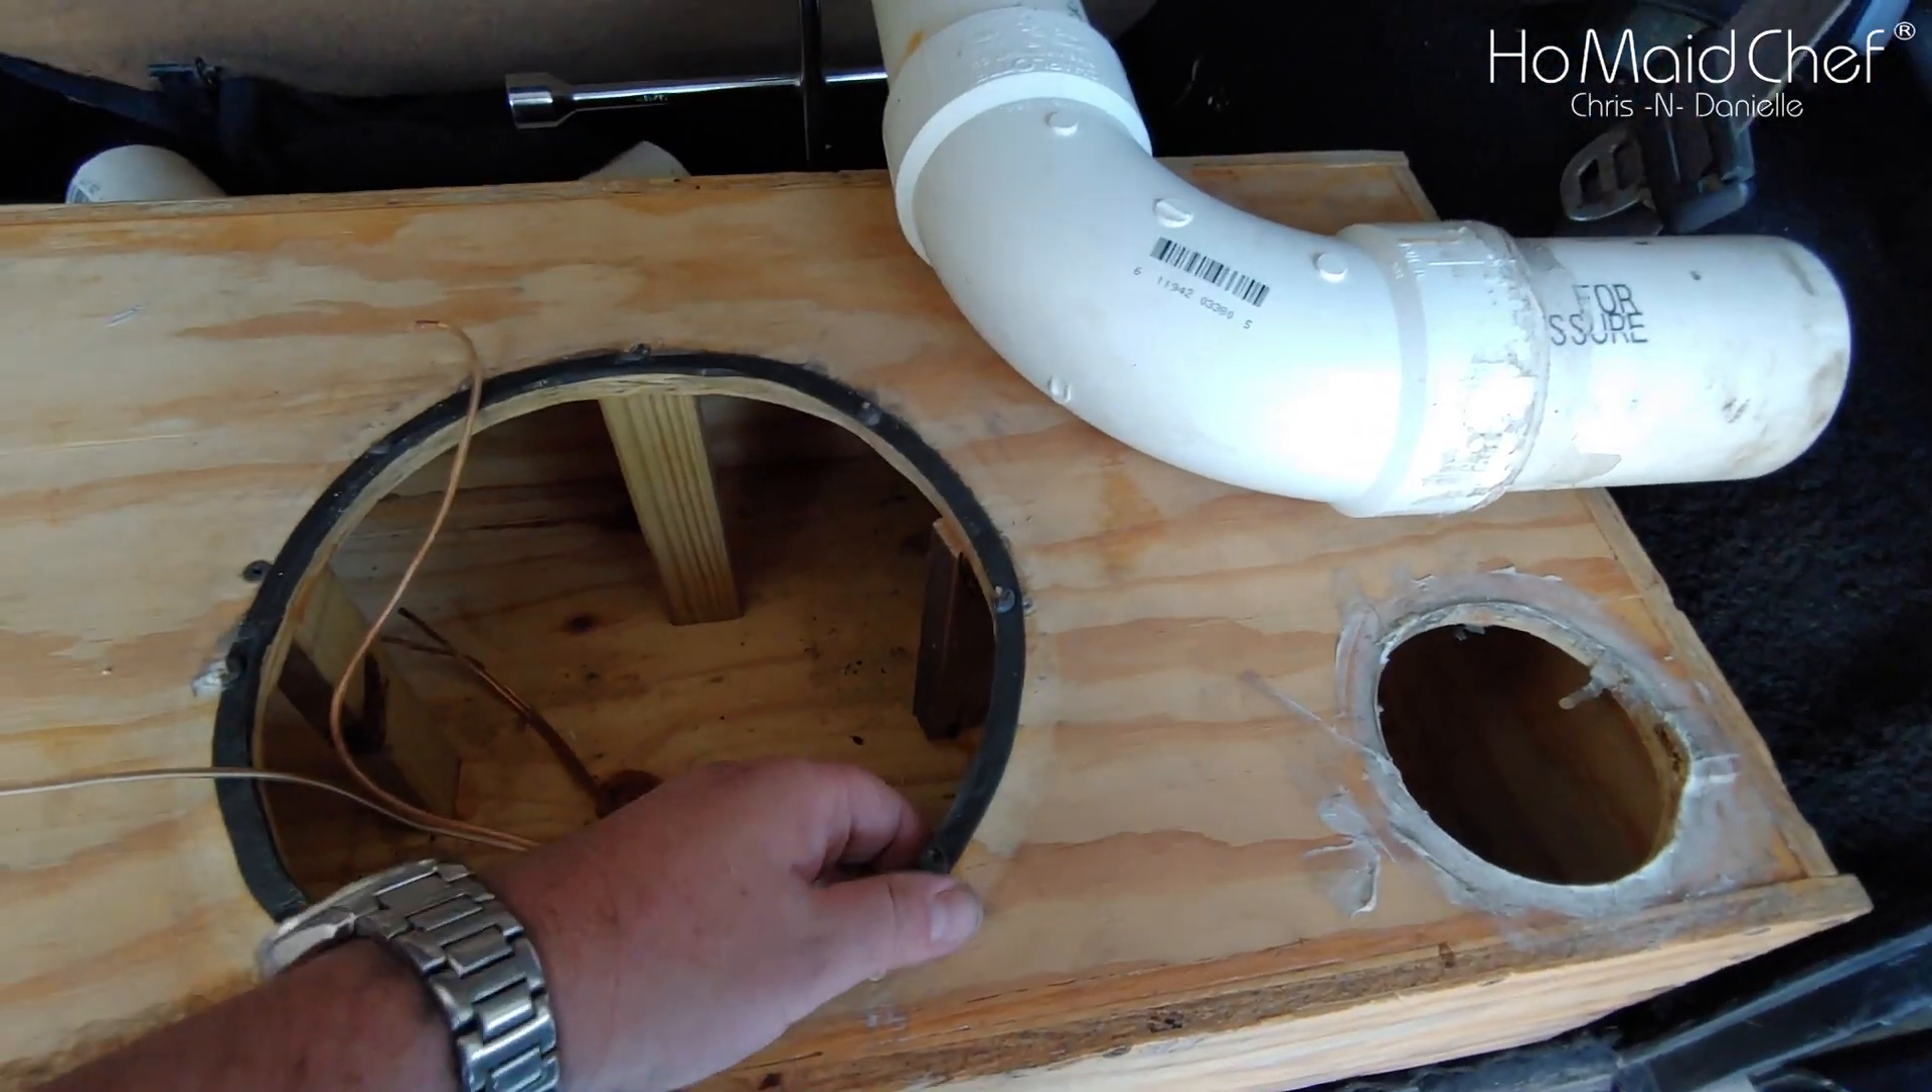Okay this is our old box taken apart with the speaker out.